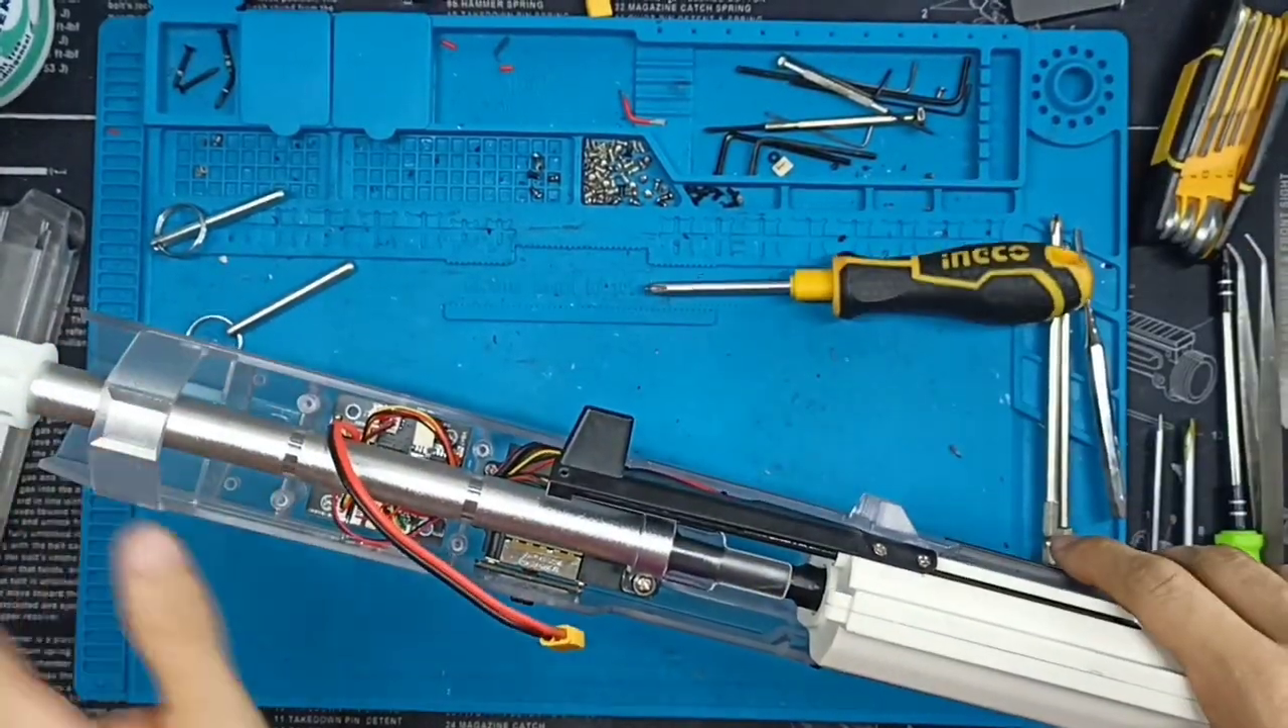Now, you will be able to see the barrel exposed right now.